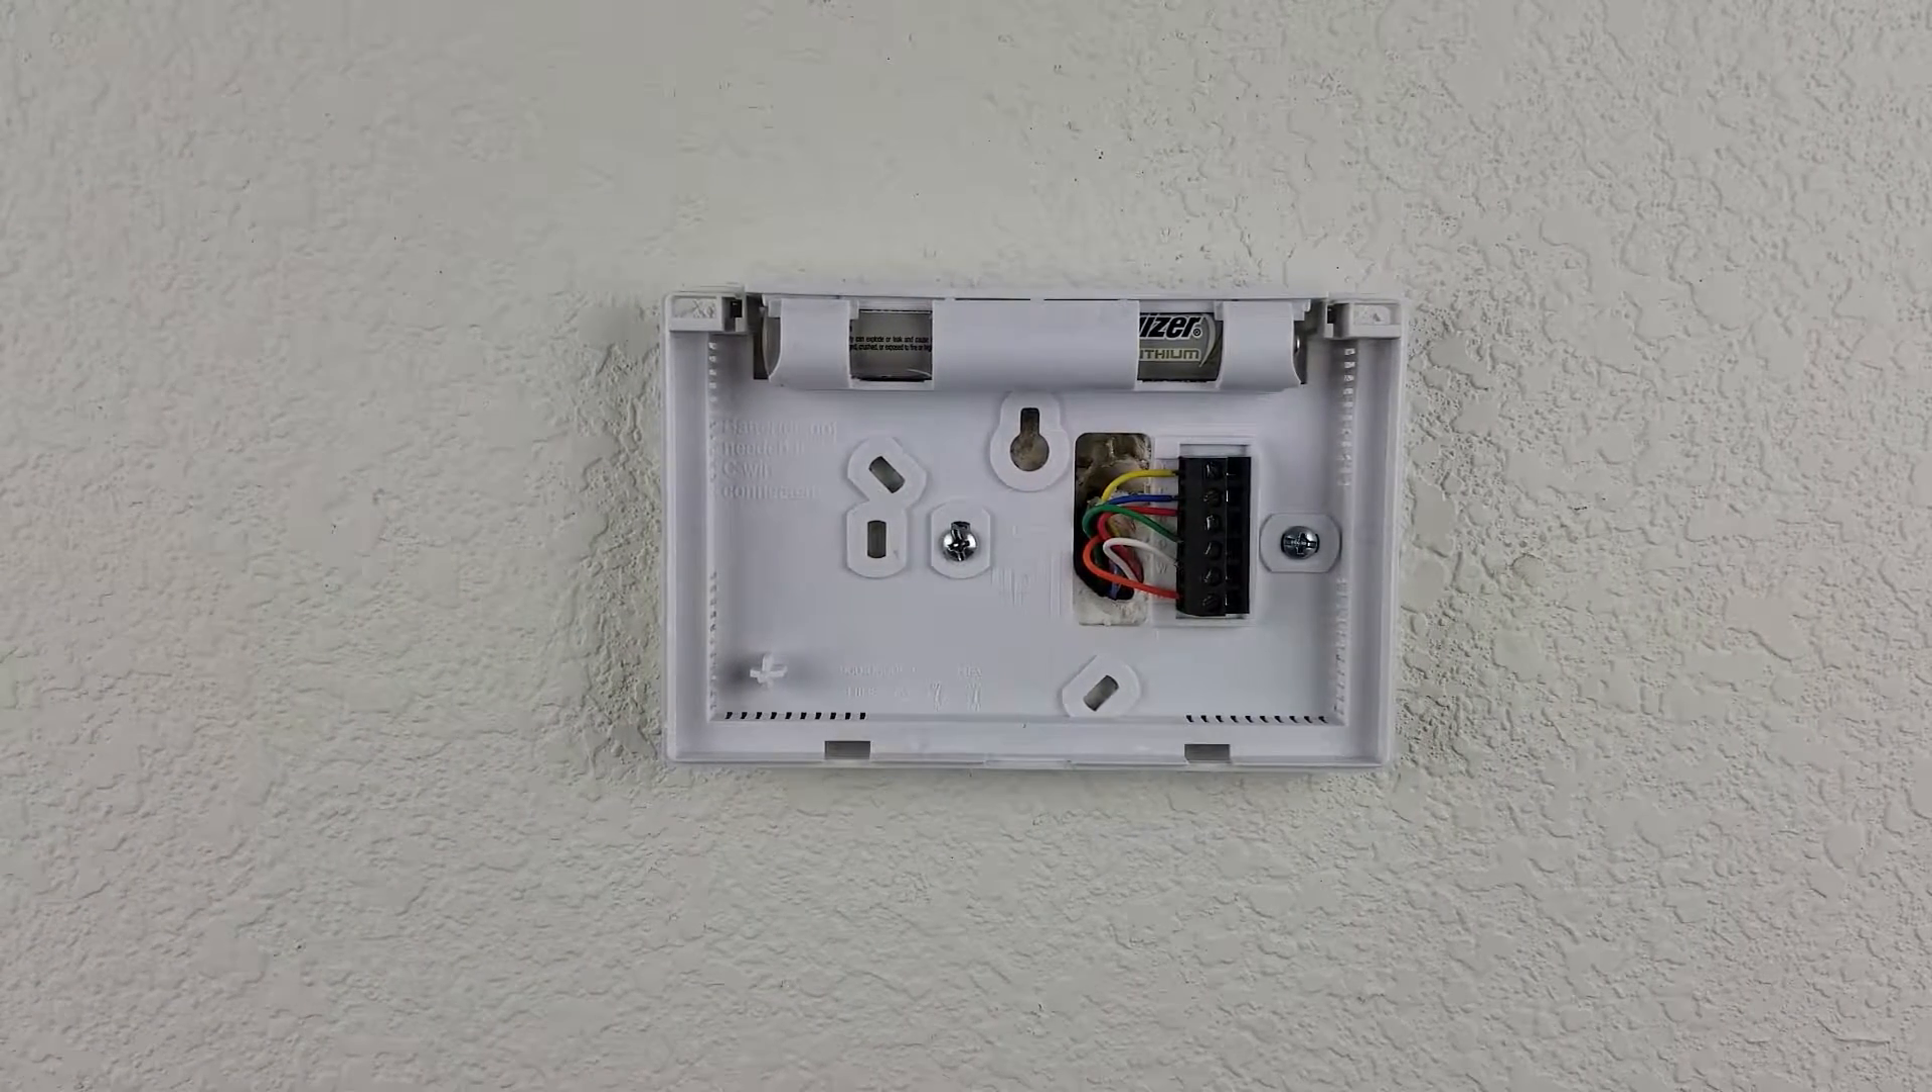I just pull the old thermostat off of the wall and inside you'll see all the wires.